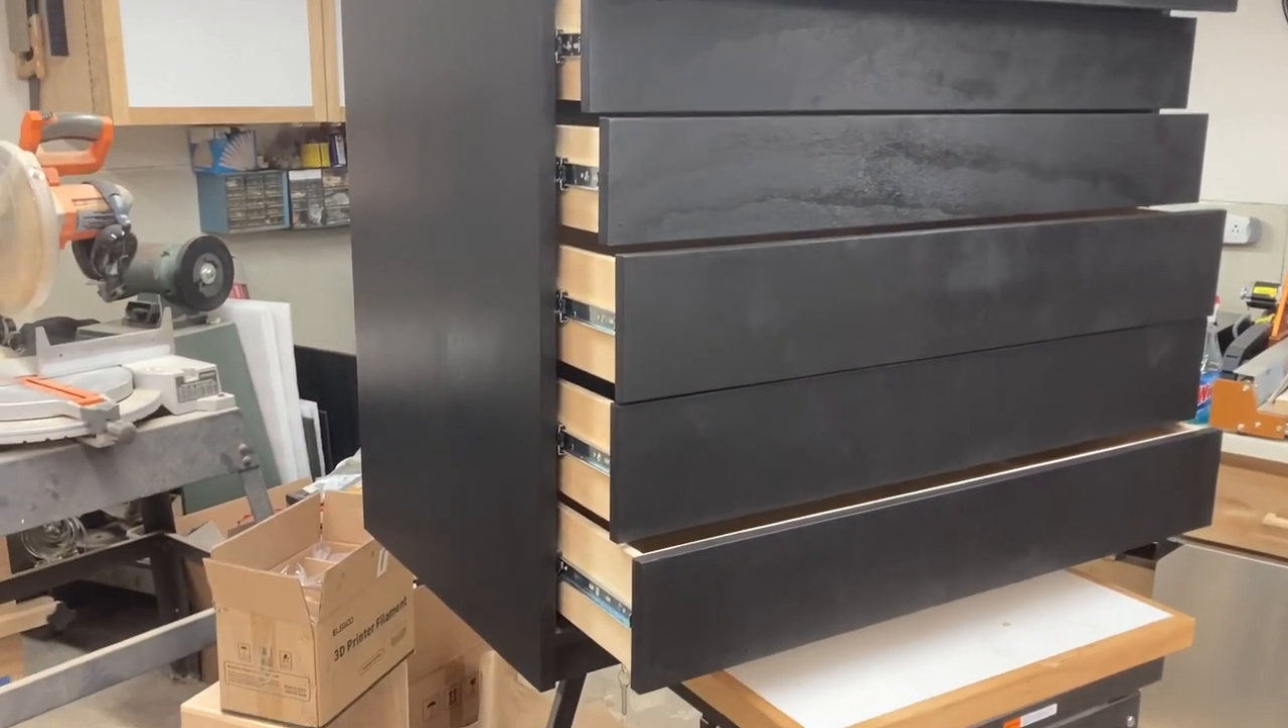And after just a few minutes, I have all of these drawer fronts installed.